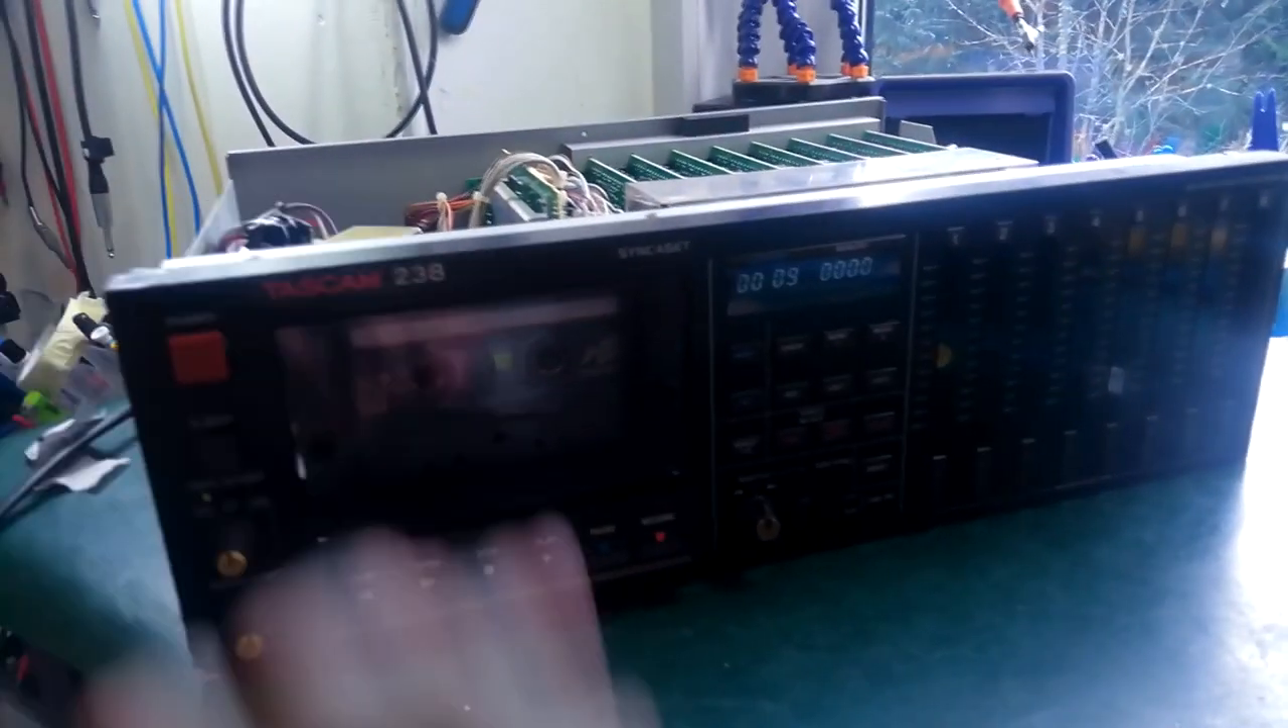I've reassembled the unit well more or less i've still got the case to put back on the top.